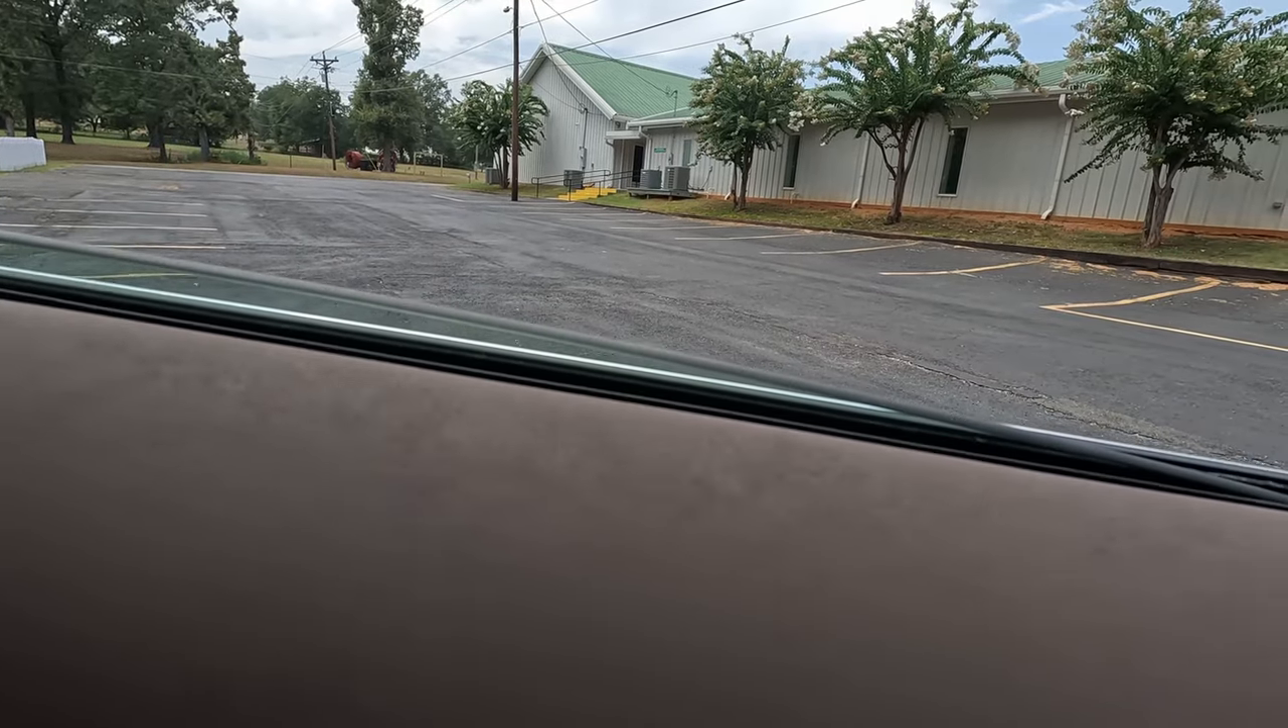We also get just a little bit of glass poking over the top right here.